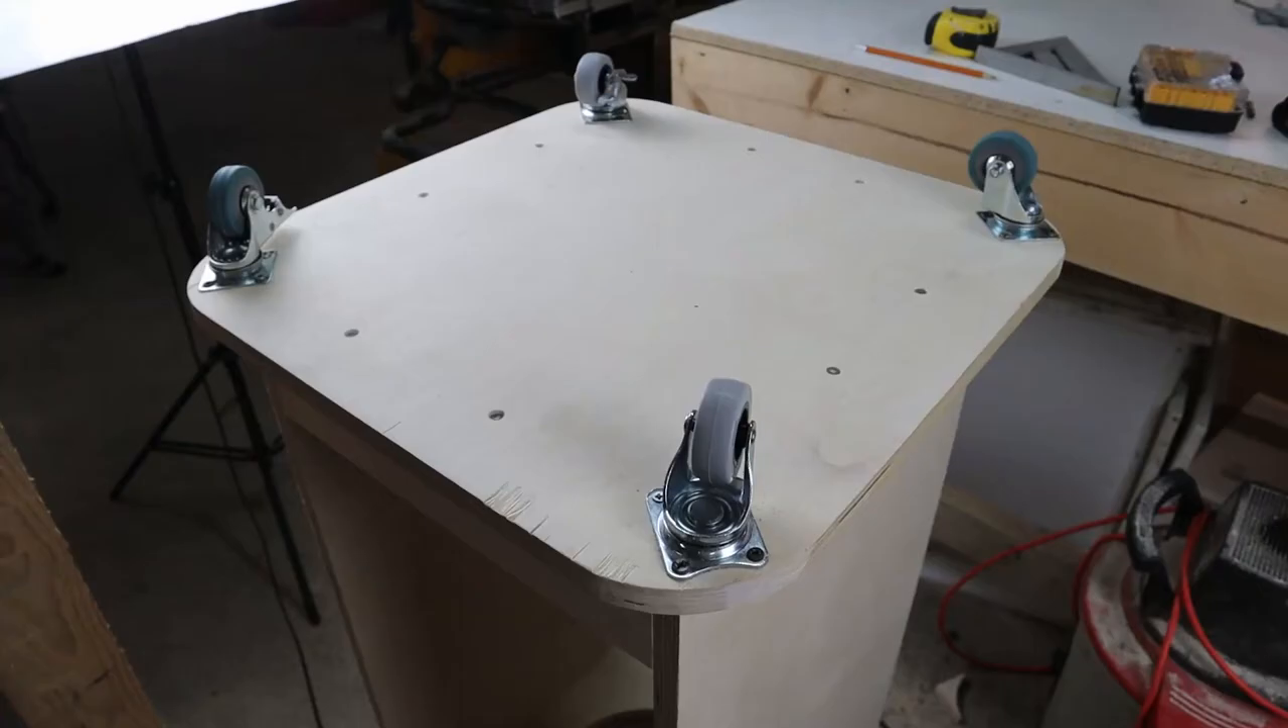The bottom is attached and most of the work is done.